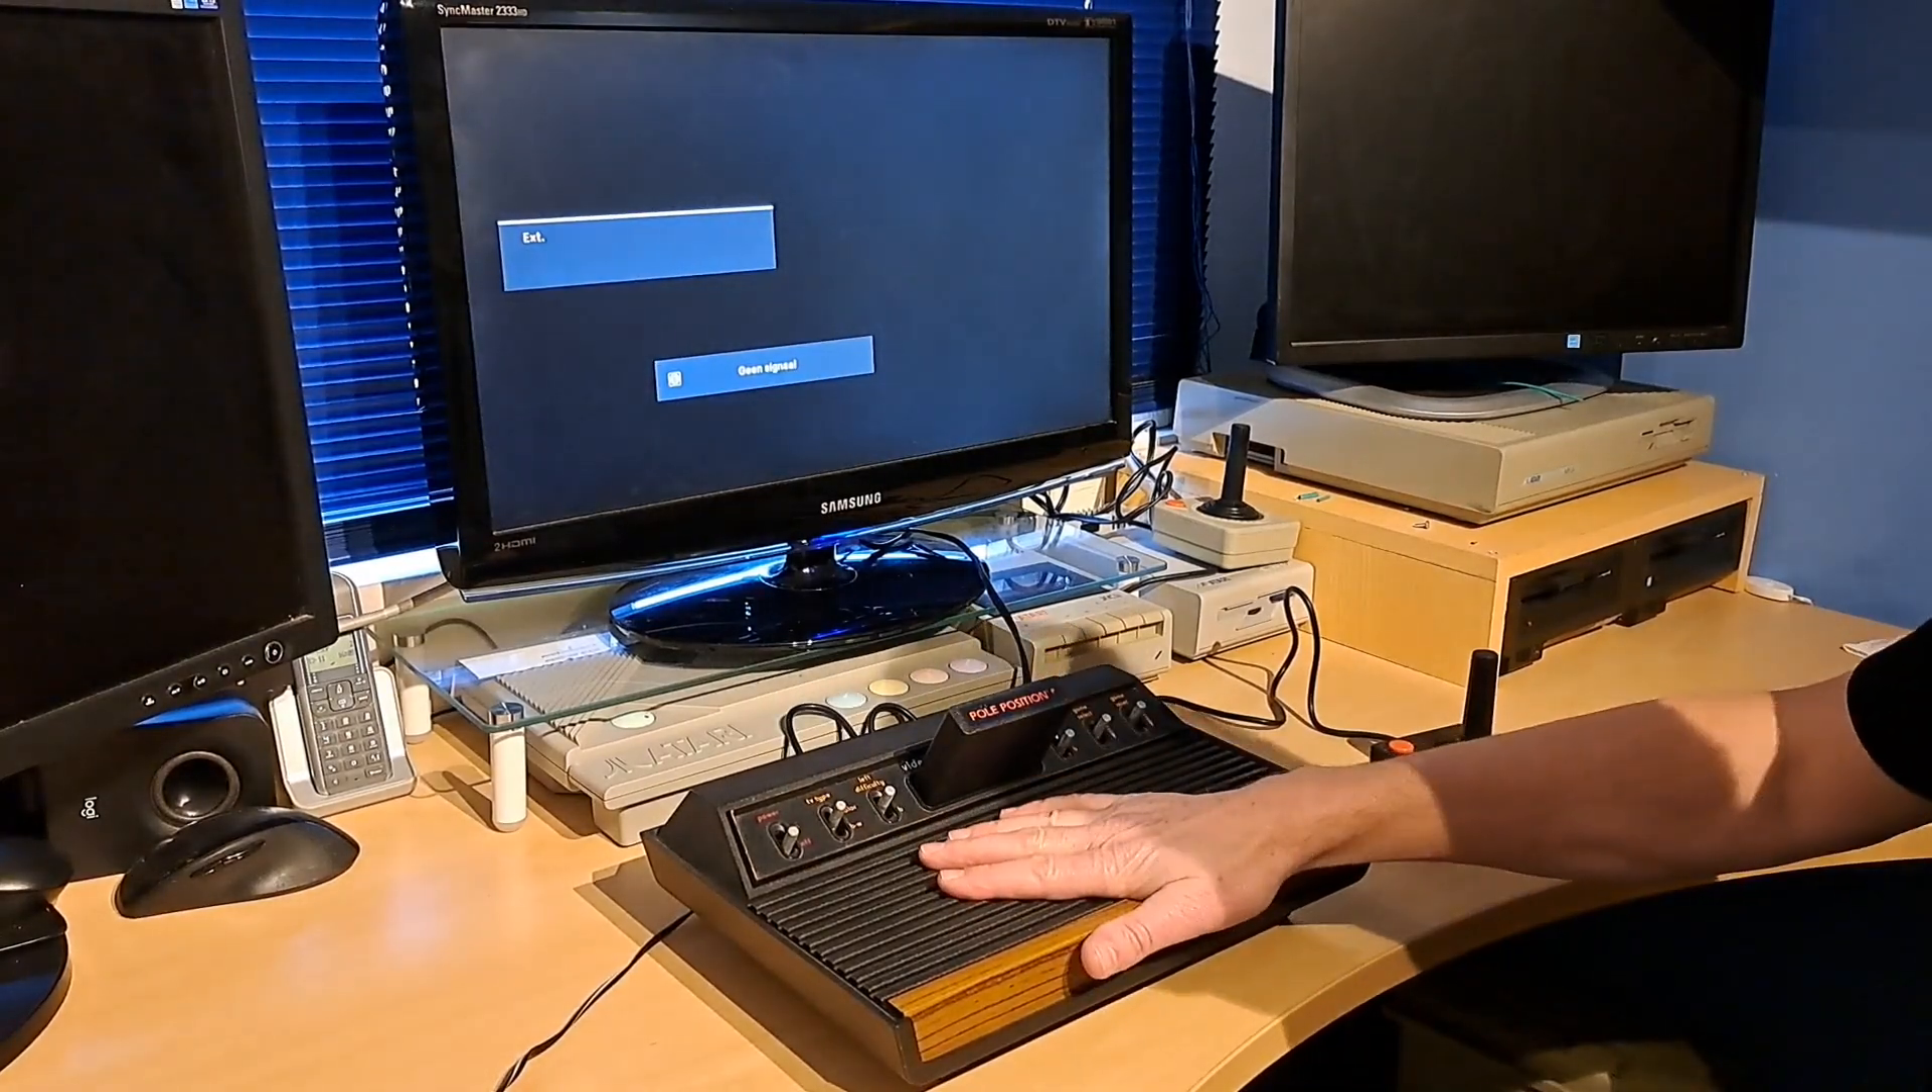Now the top of the case can be placed back. So everything is back together.